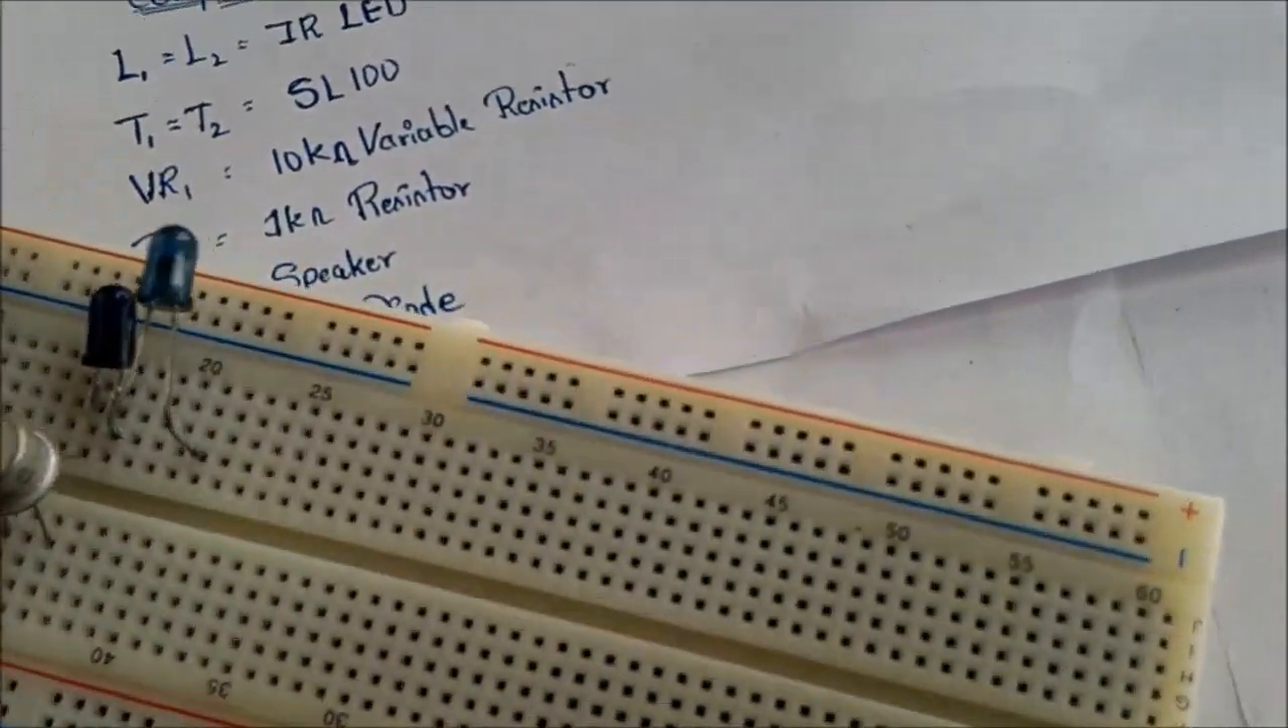Now I have placed the both IR LEDs and now we have to connect the base to audio signal.